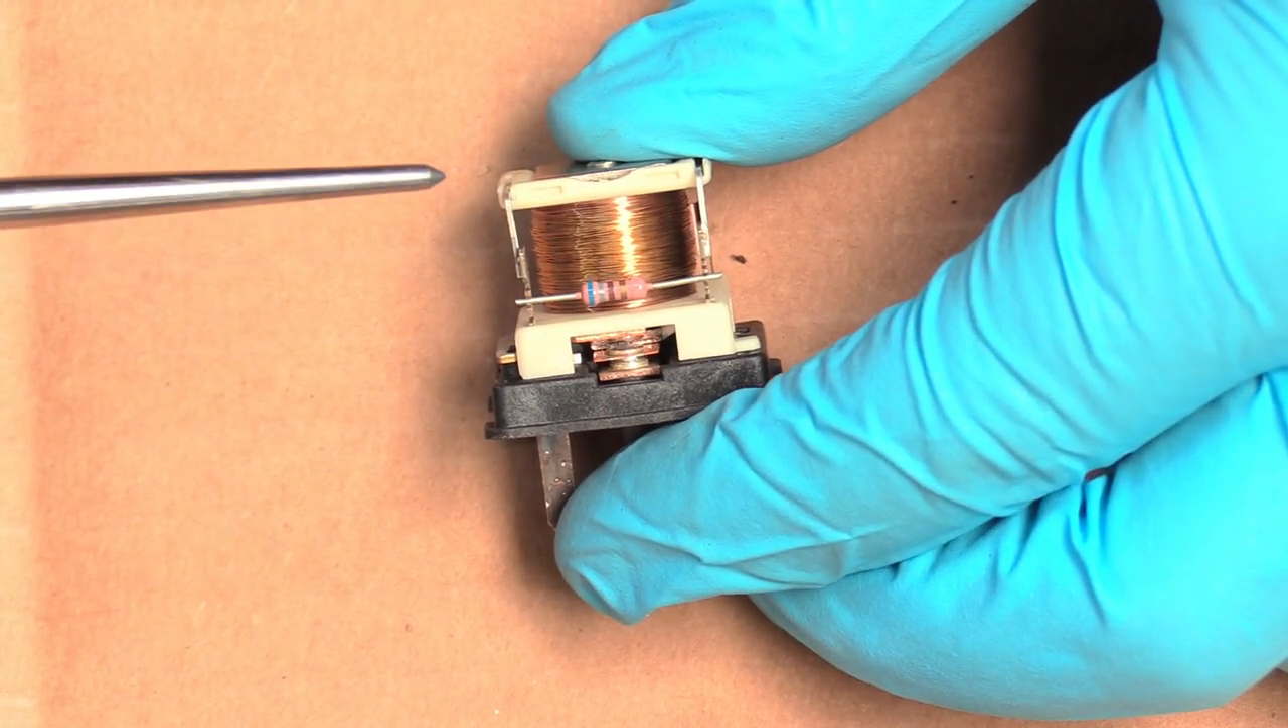So I've taken the cover off of this relay, and you can see this coil windings here and this resistor.